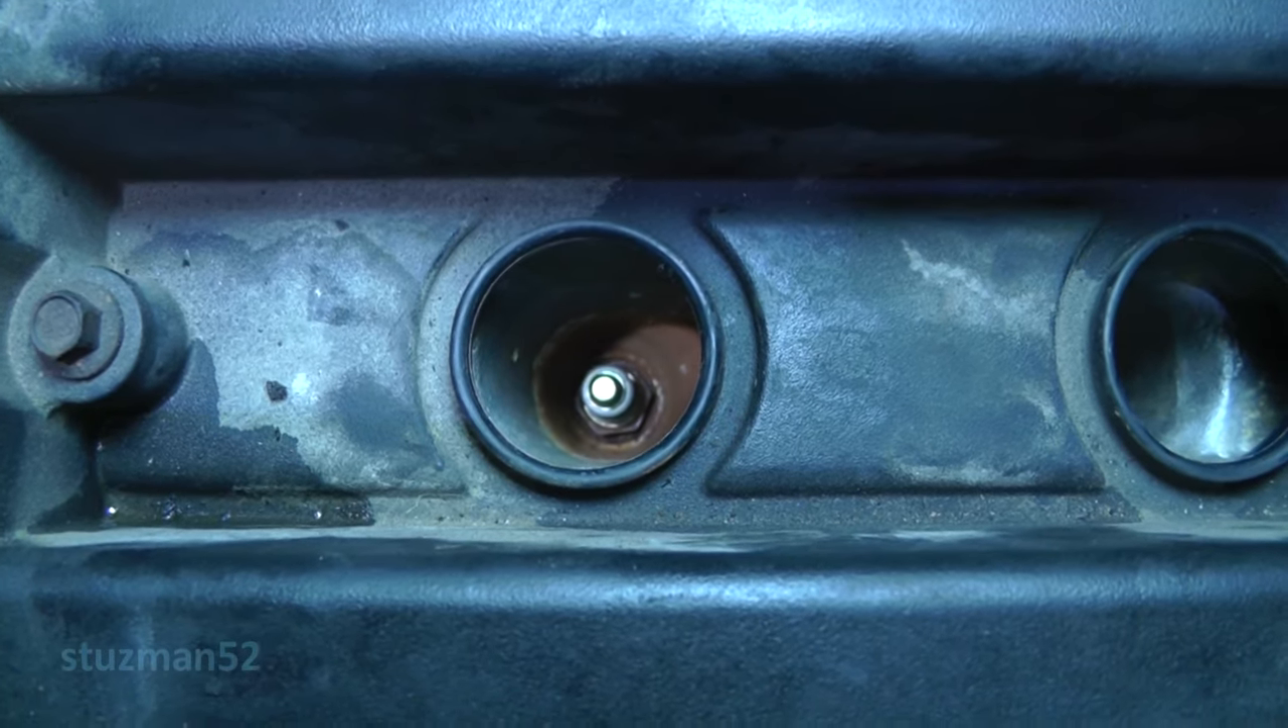So, now we got the spark plug wires out.